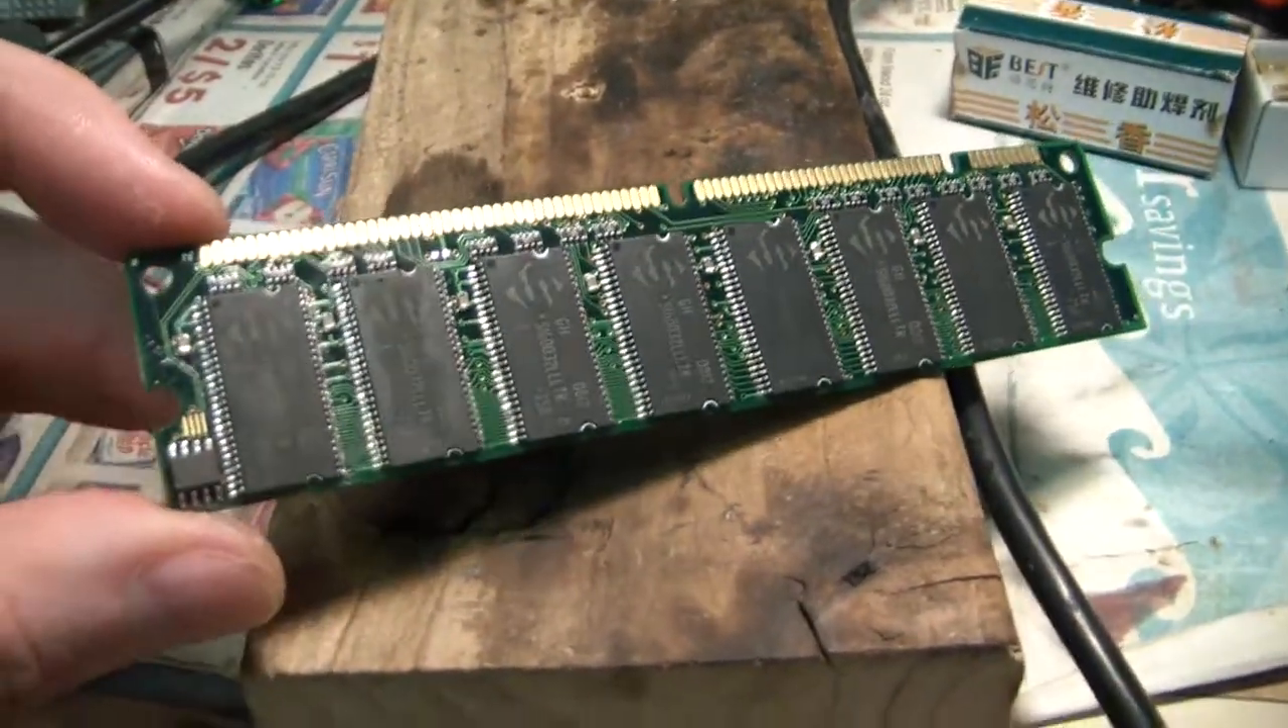Here's the final product all eight larger capacity chips are onto the PCB.